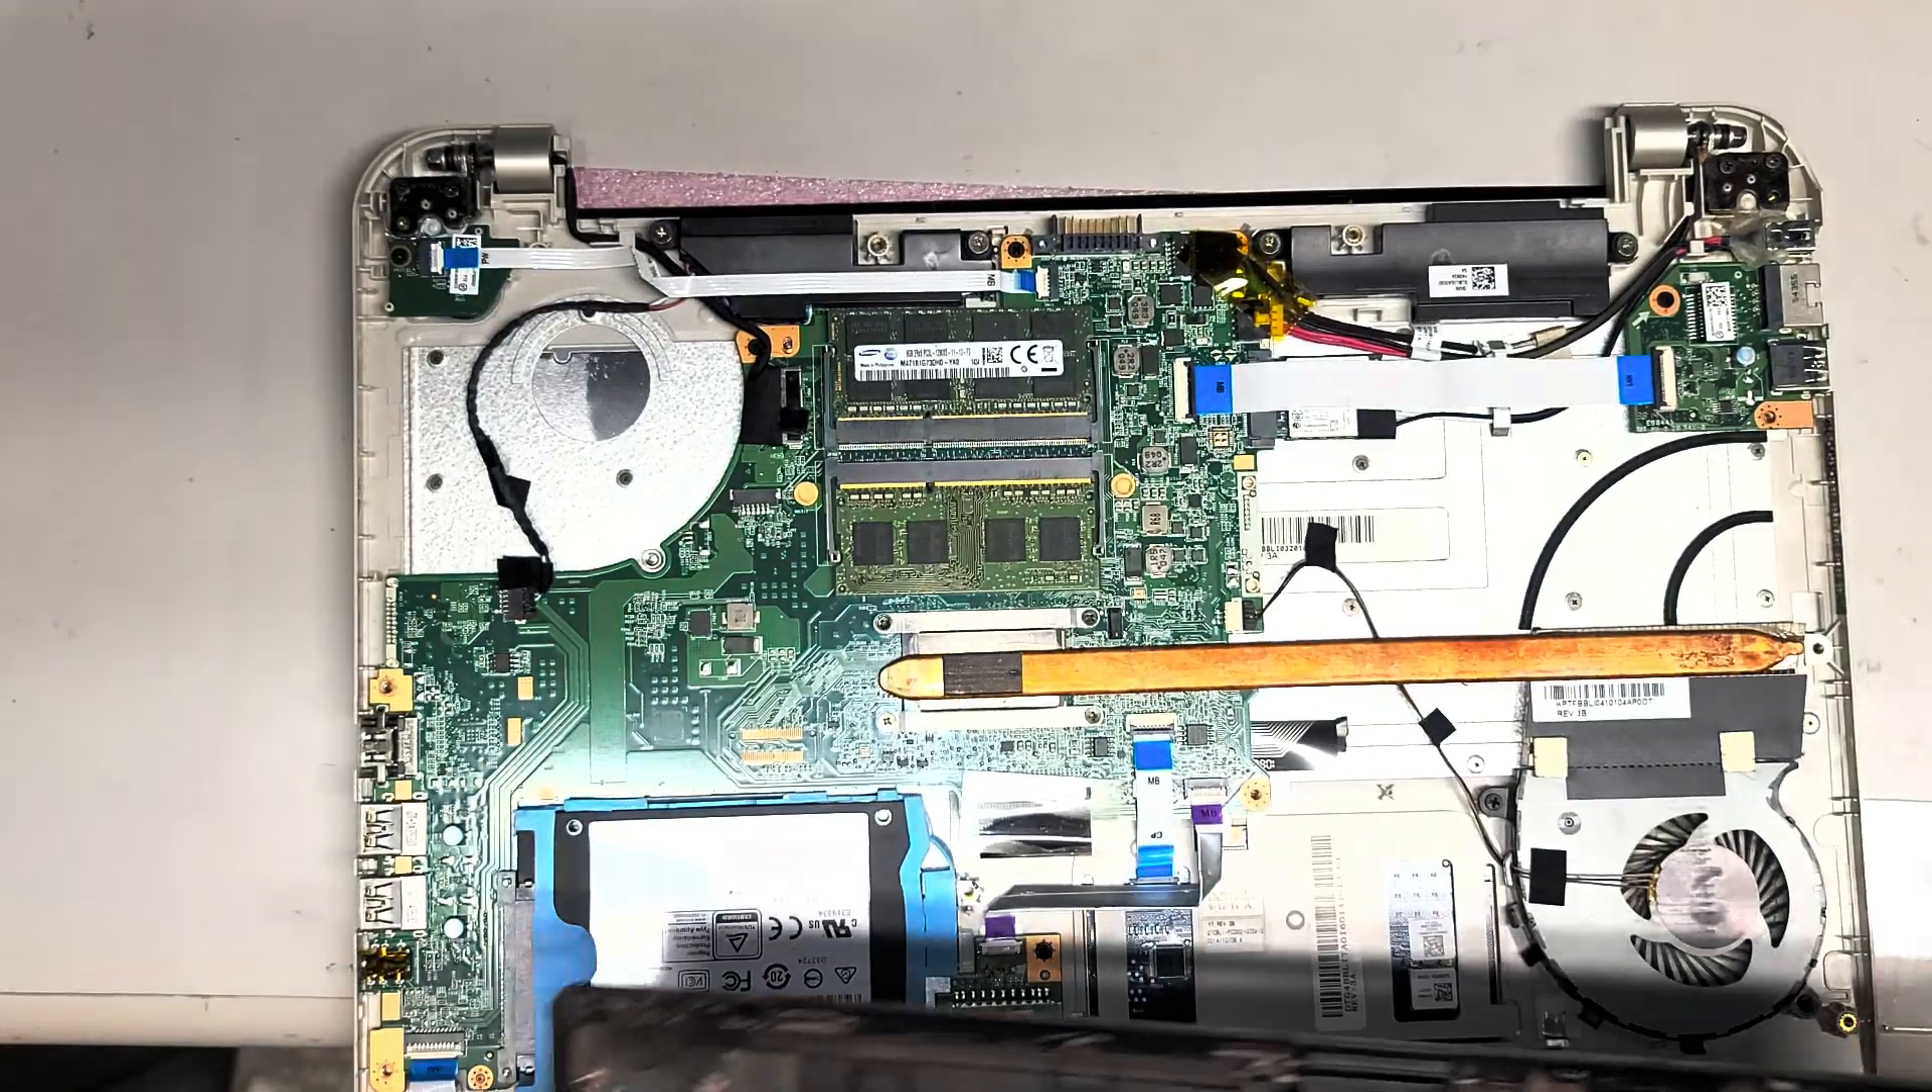So you got the cover off.